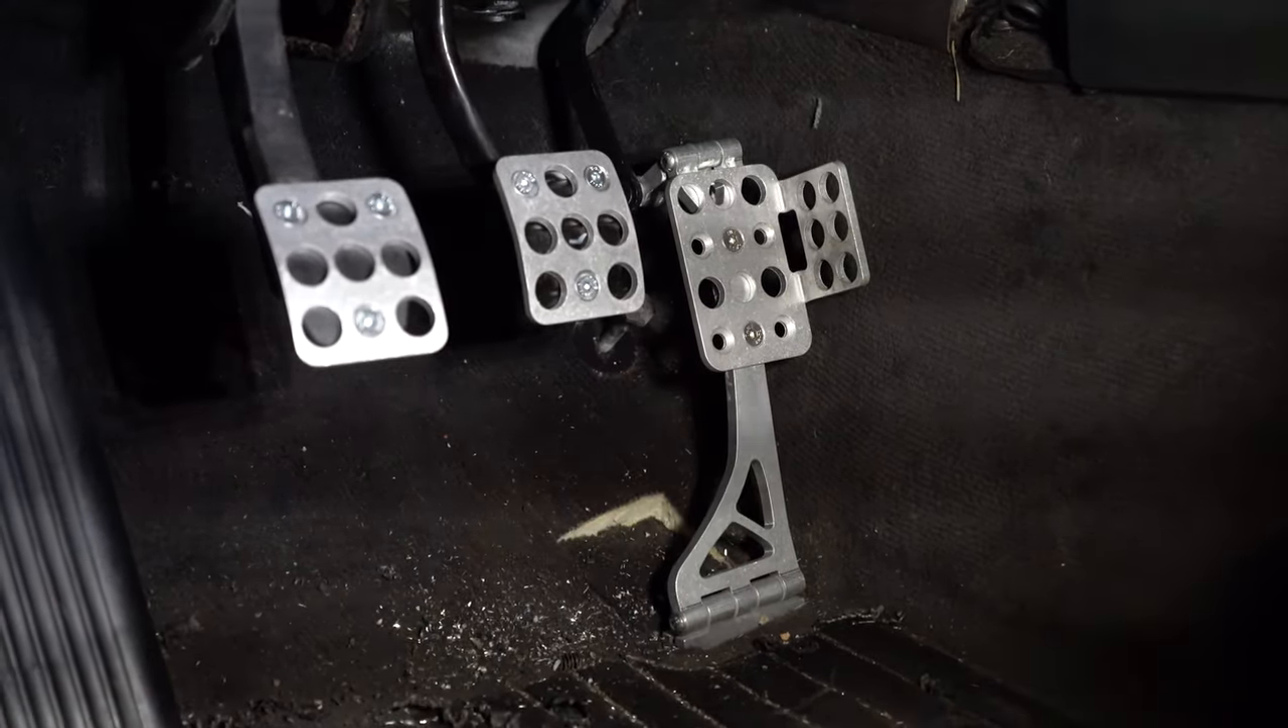Okay, so that's the hard motor sports pedals all installed in the car.